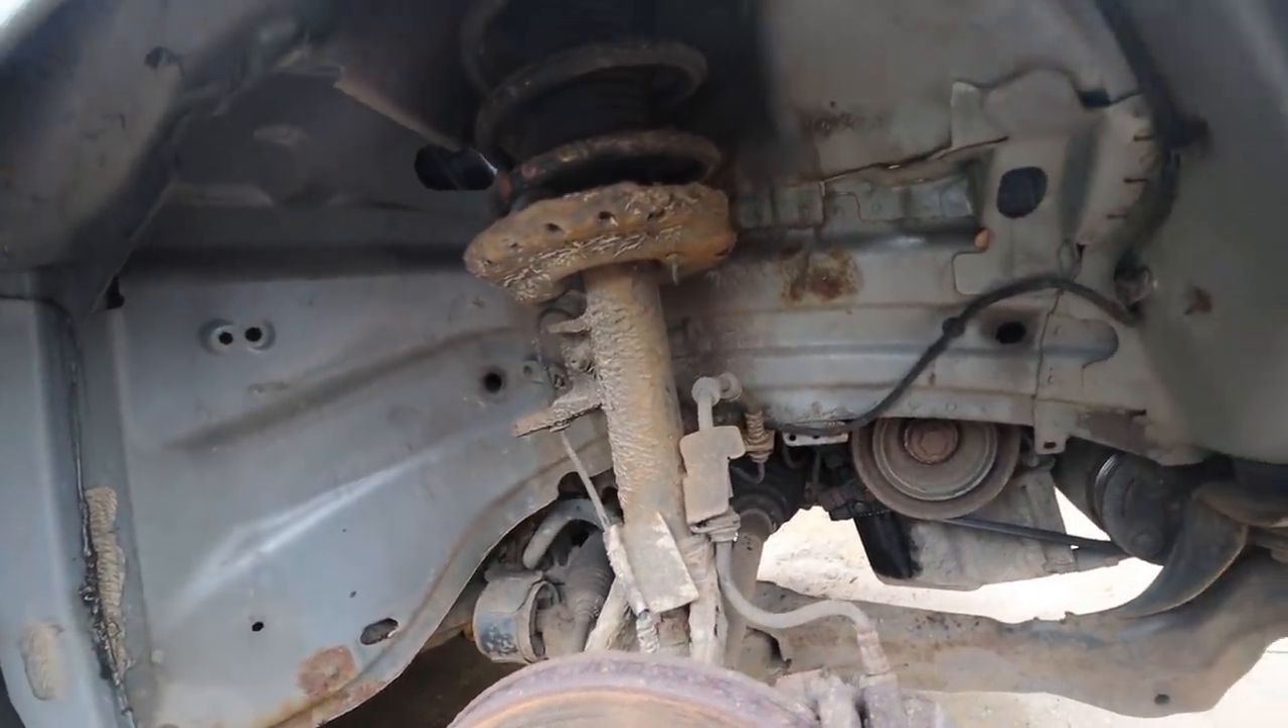Right so as you can see i've removed the driver's side uh wheel well arch as well.